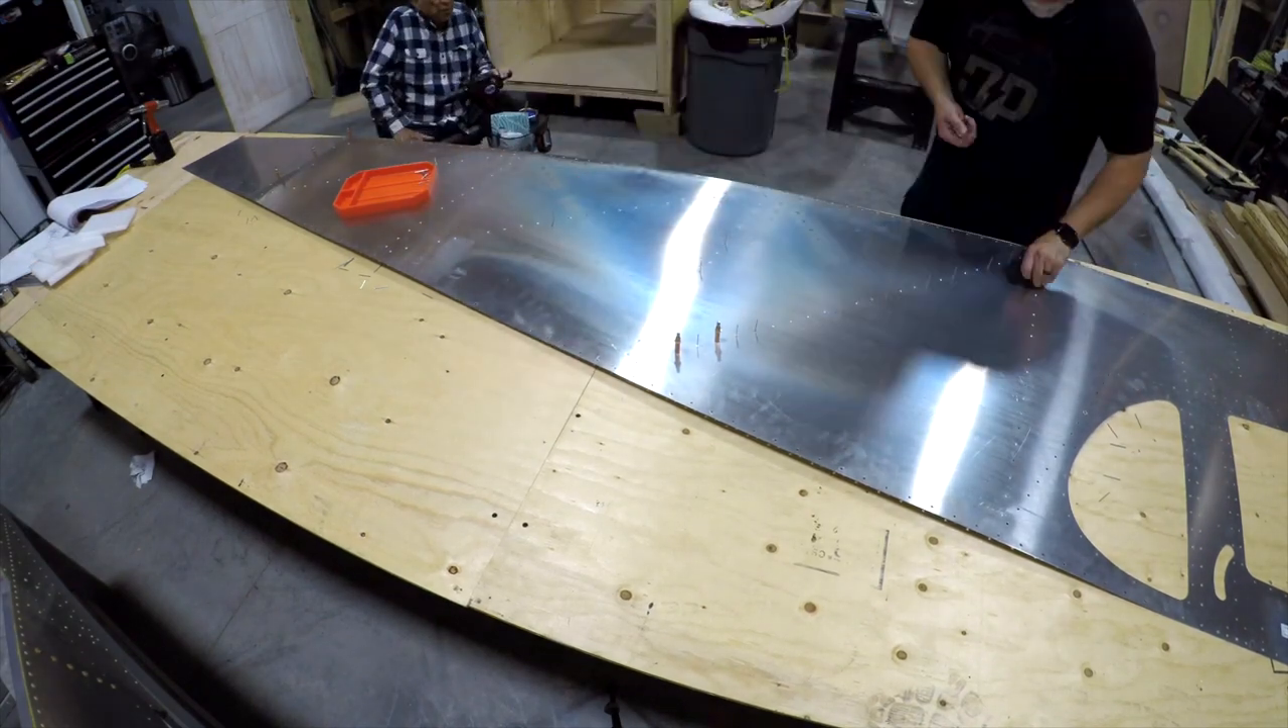So again here we're just finishing up some riveting on the bottom skin.